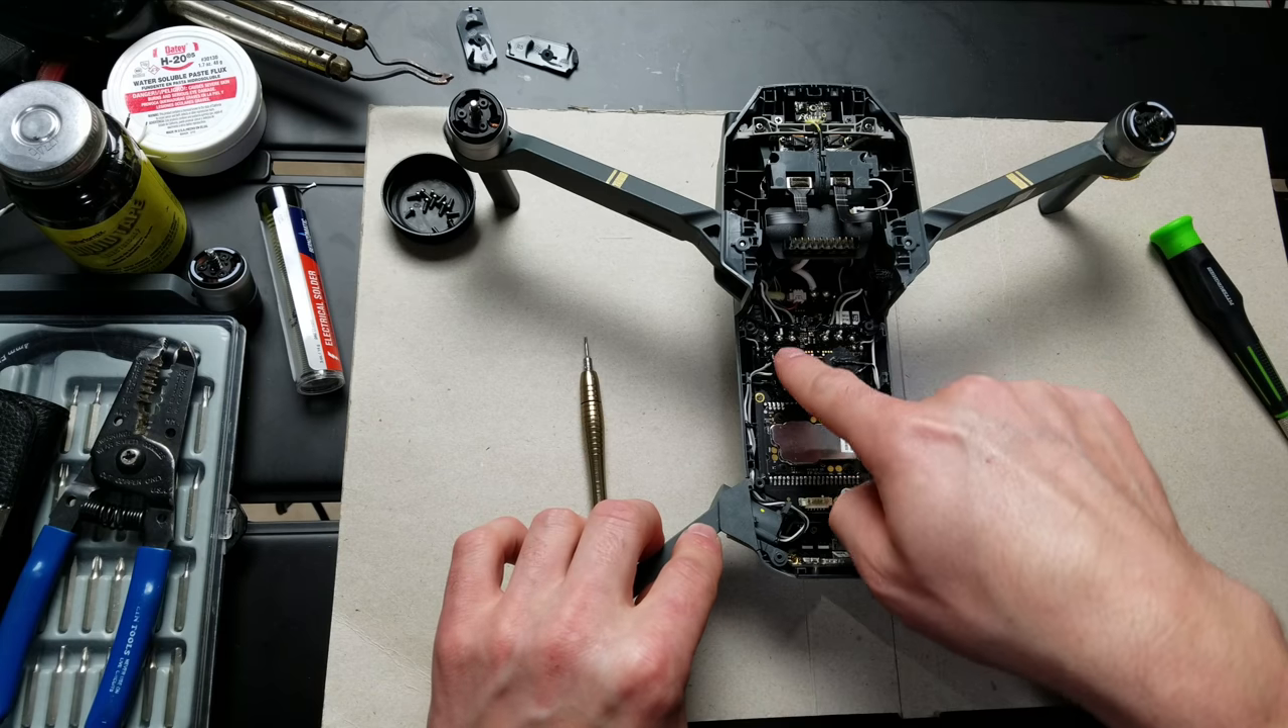Now we have exposed ourself to the inside of the drone.